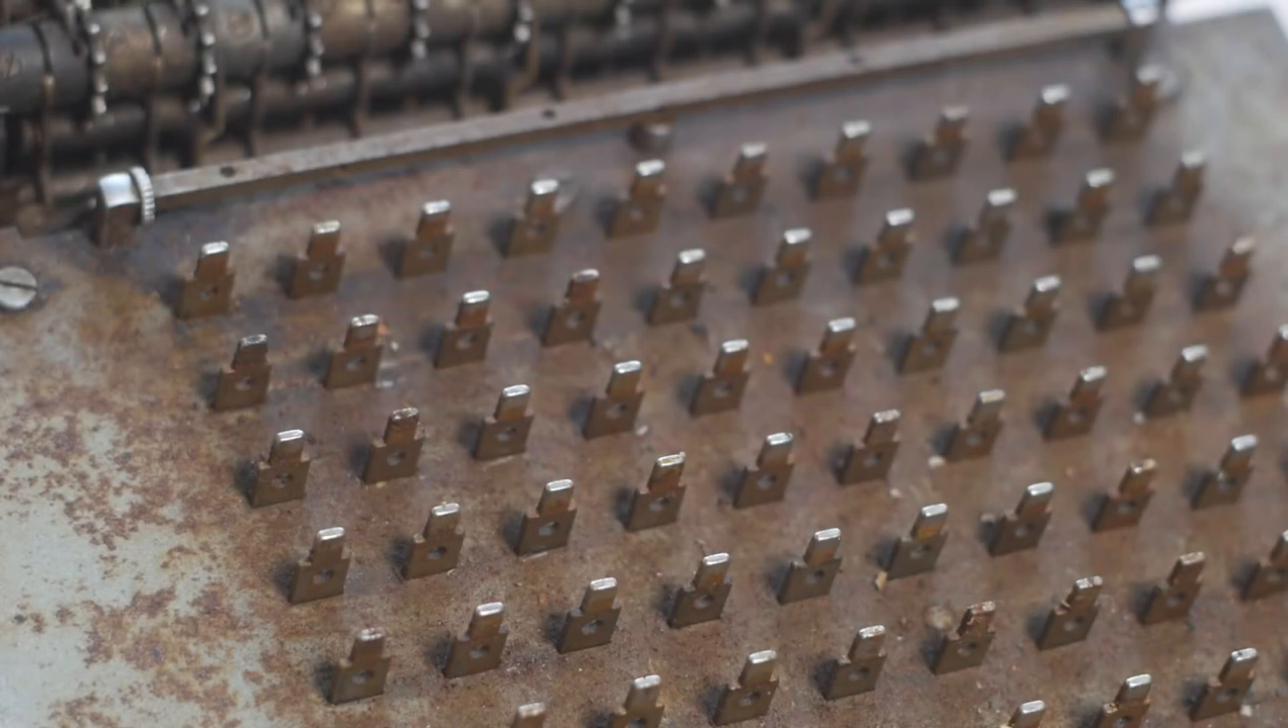Right that's all of the key tops removed.